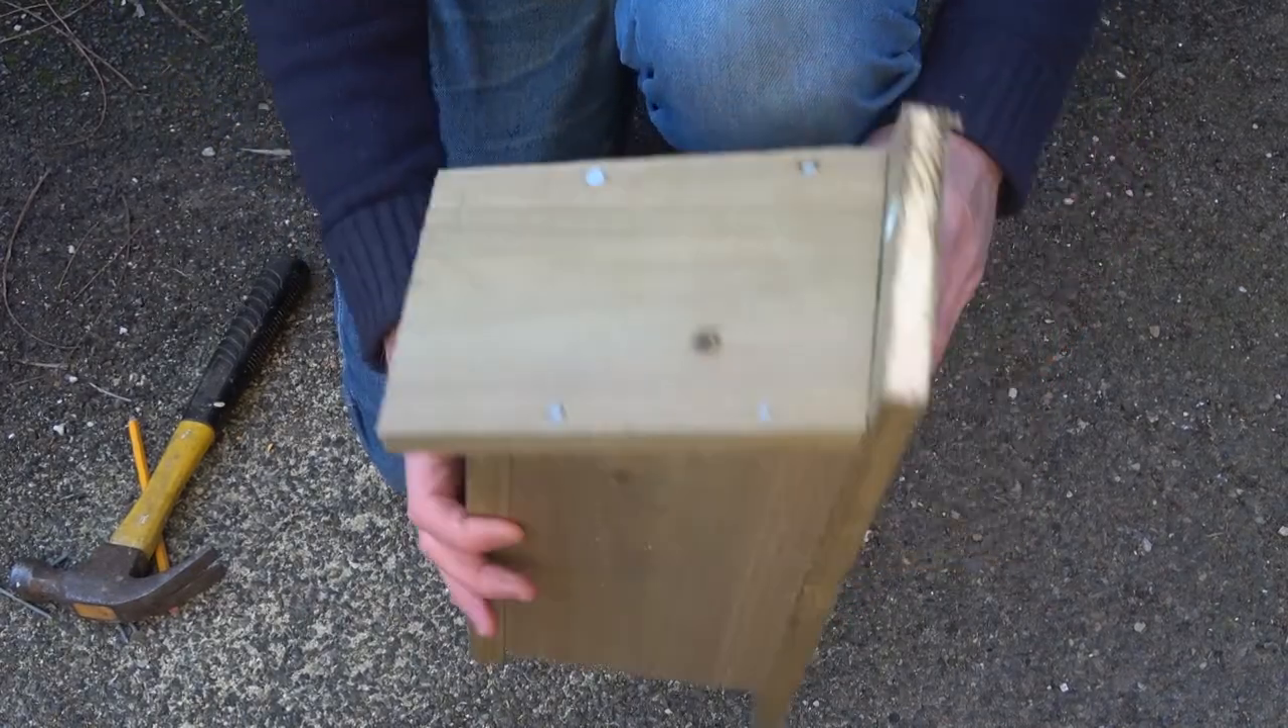We've just used four nails into the top into the roof.